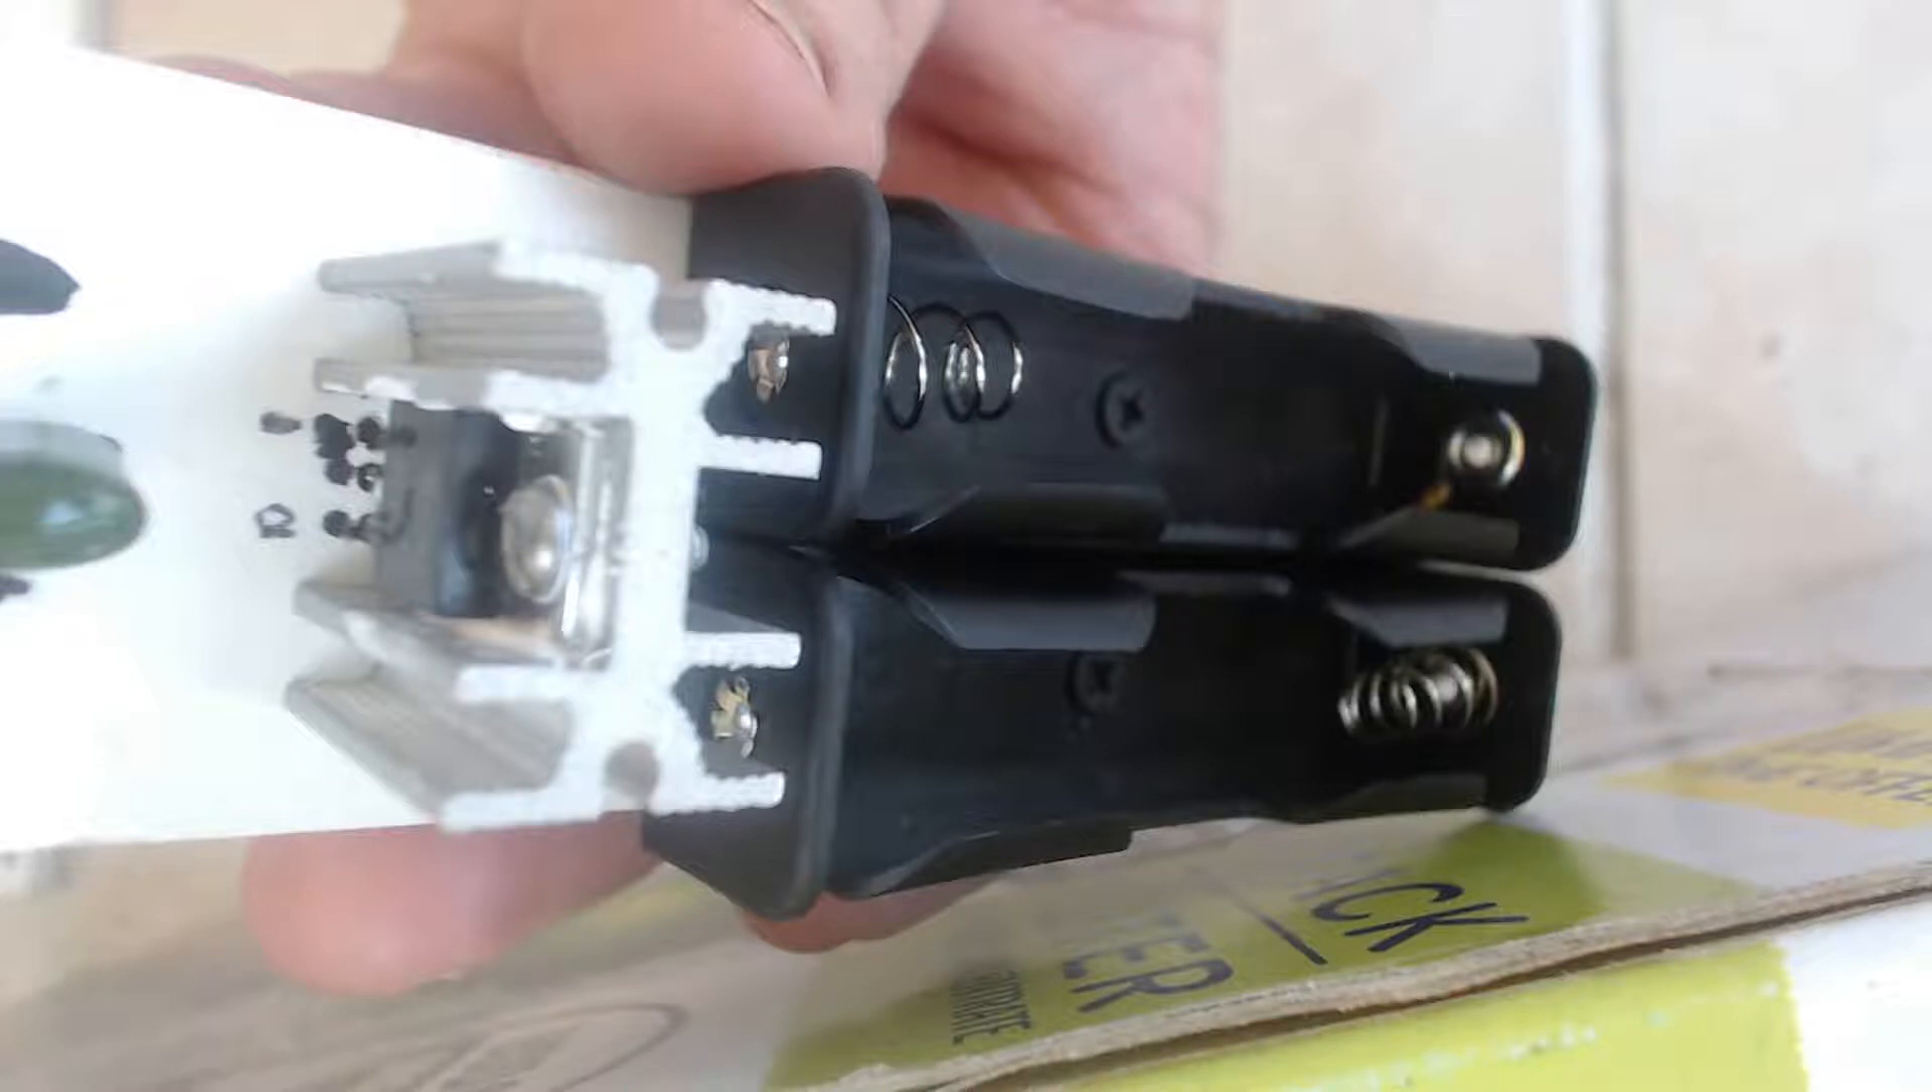Here are a couple views showing the heat sink and 7805 mounted in place.